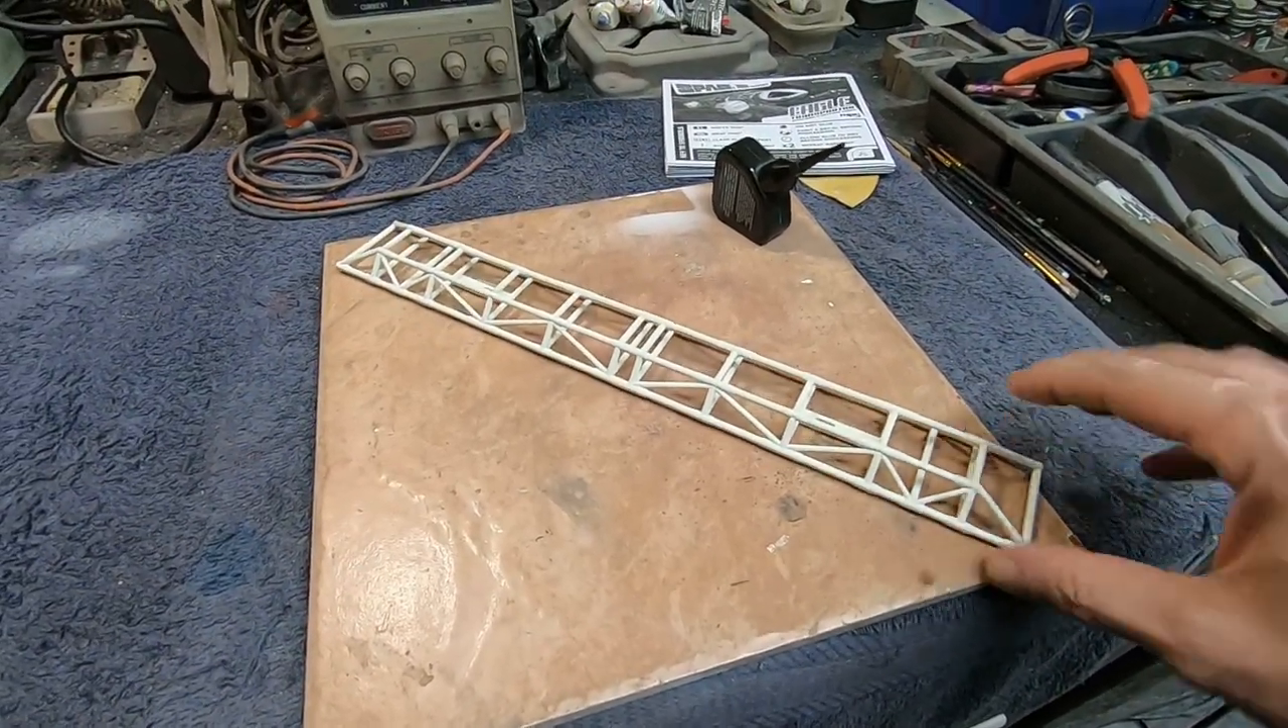We got all our little segments in place here.